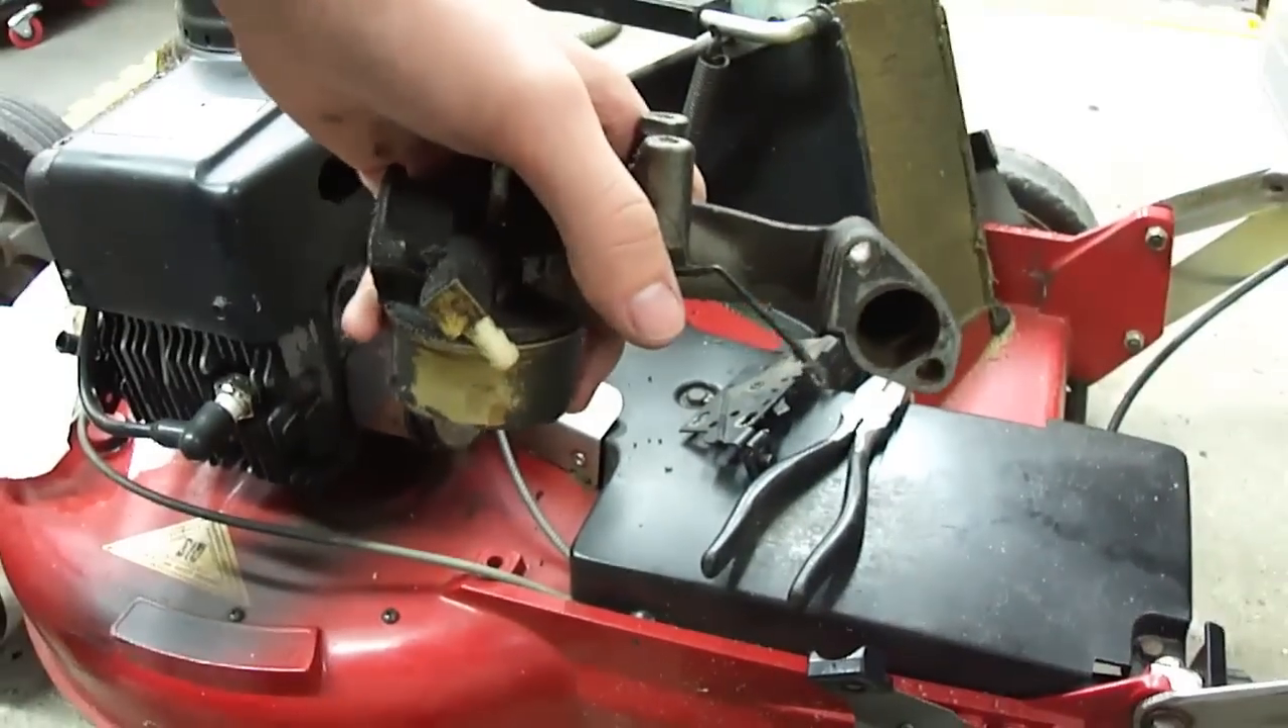And now you've got the carburetor completely off.